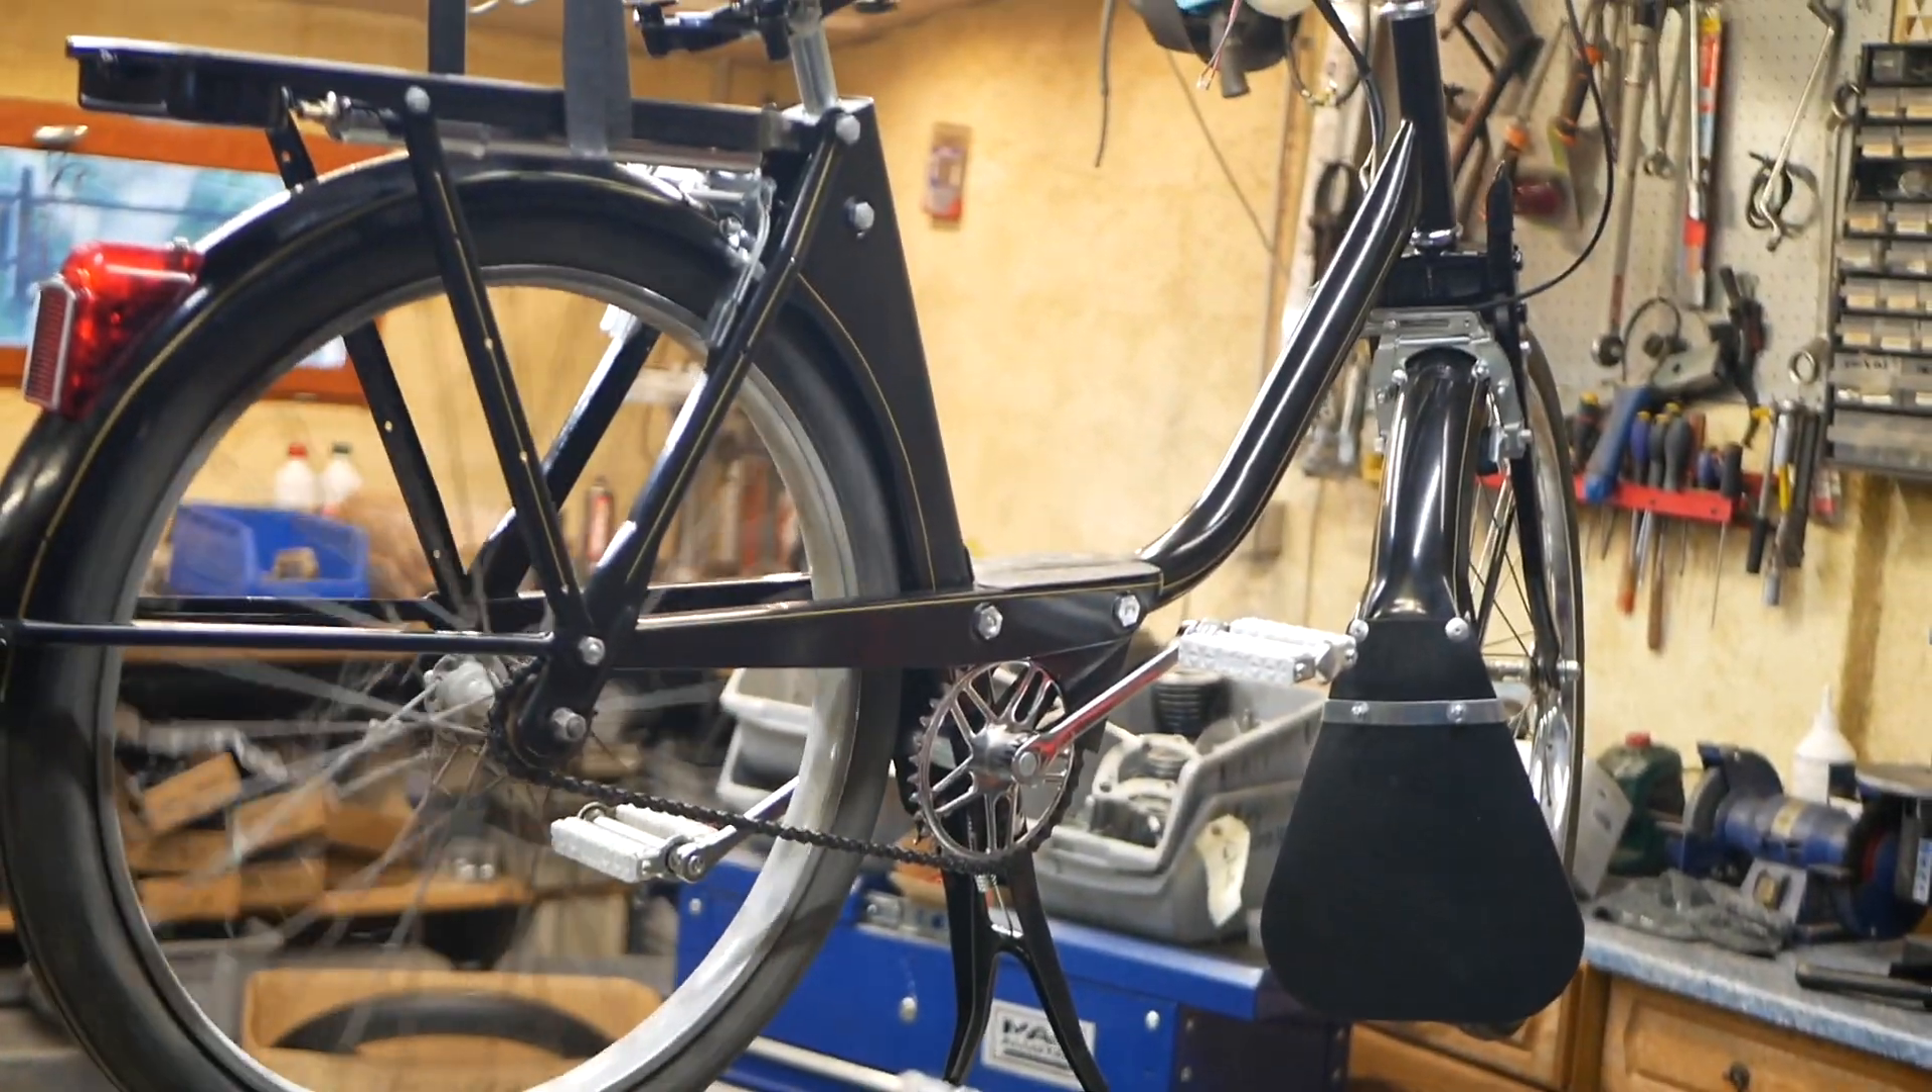Et voilà qui est fait. Pédale installée.